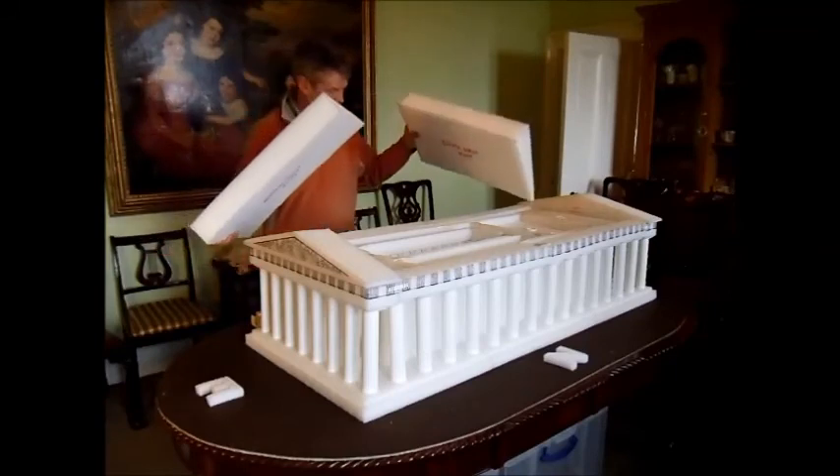The last bit to put on is the roof.